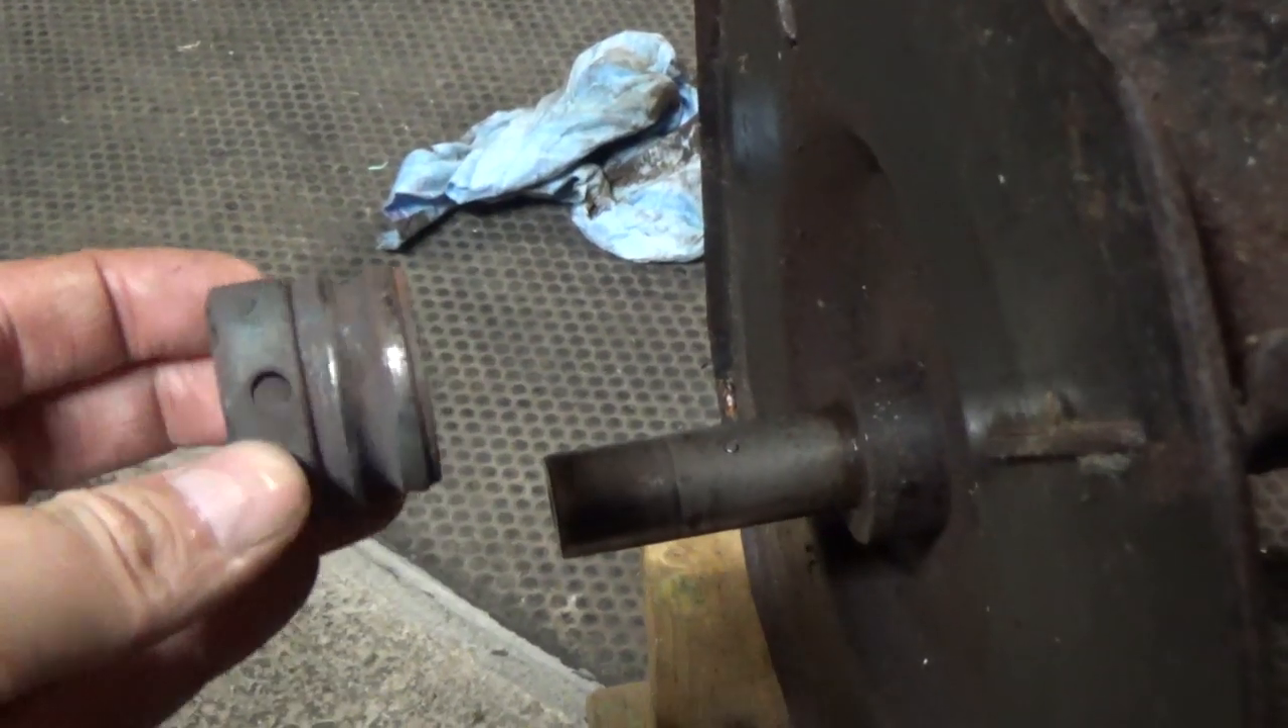So you guys can see that here's that collar that I had to get off of the shaft.